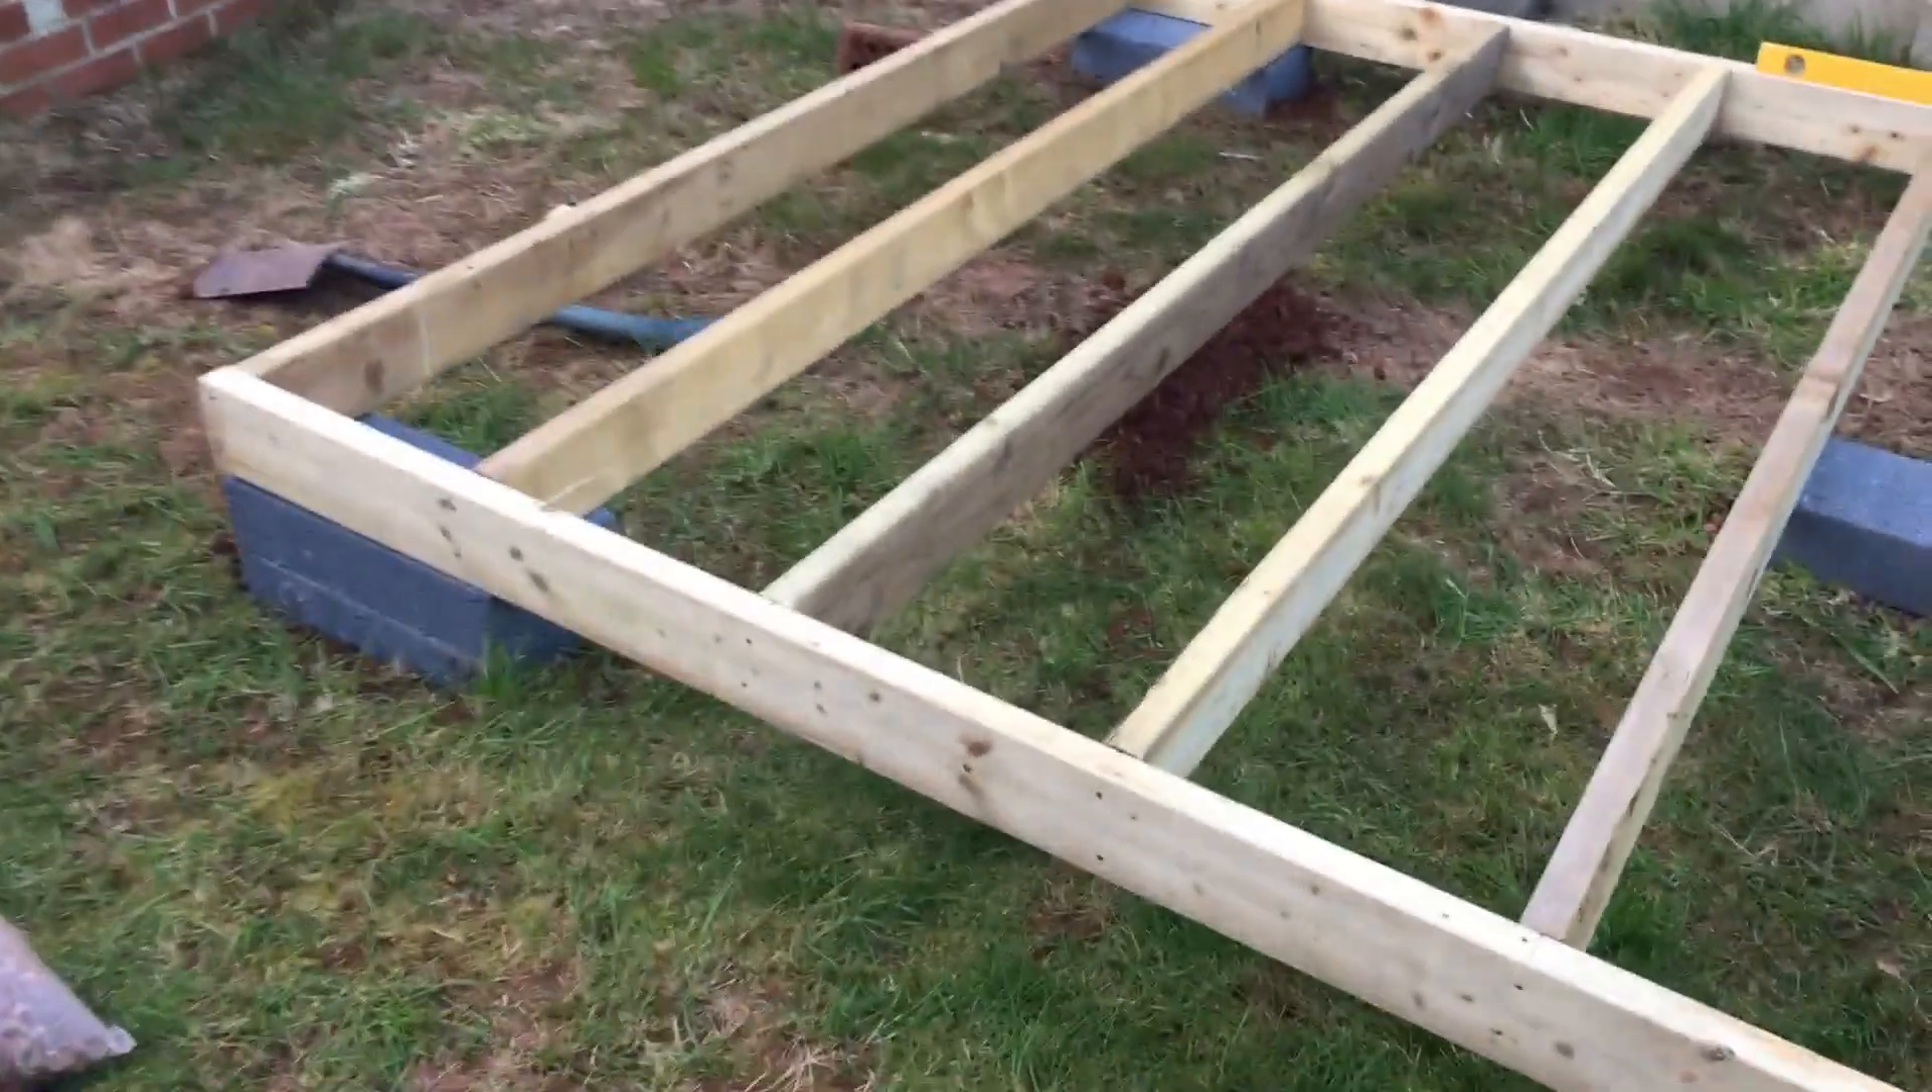Right, I've got all the blocks down and the frames on top of them all.